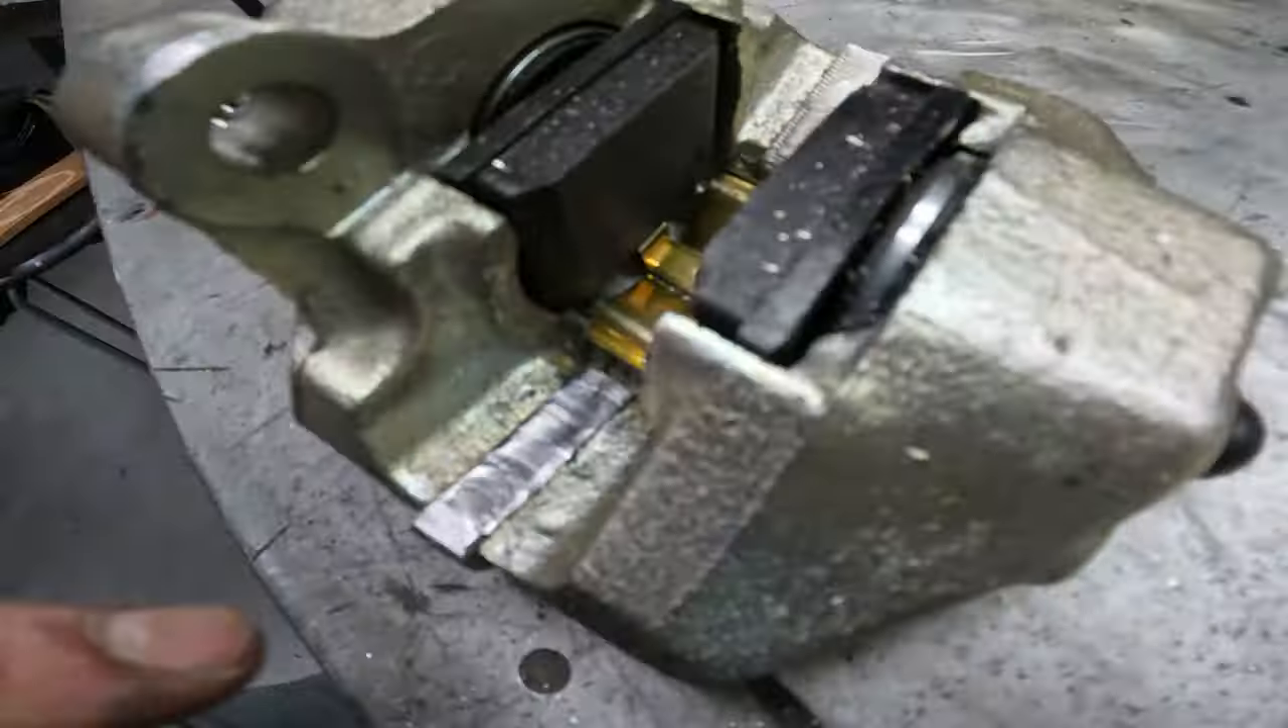These little aluminum pieces in here that this guy put in for me. You see how they're sticking out like two millimeters right here.